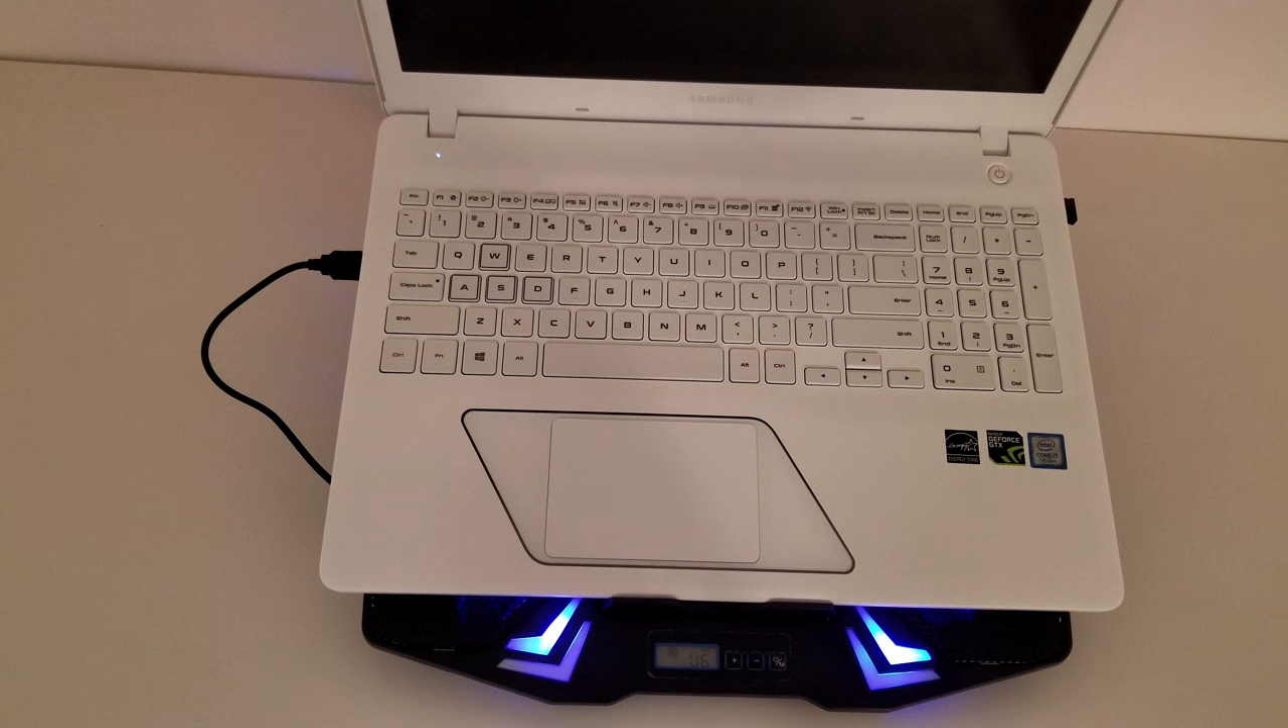As you can see the laptop does kind of hang off the edges.